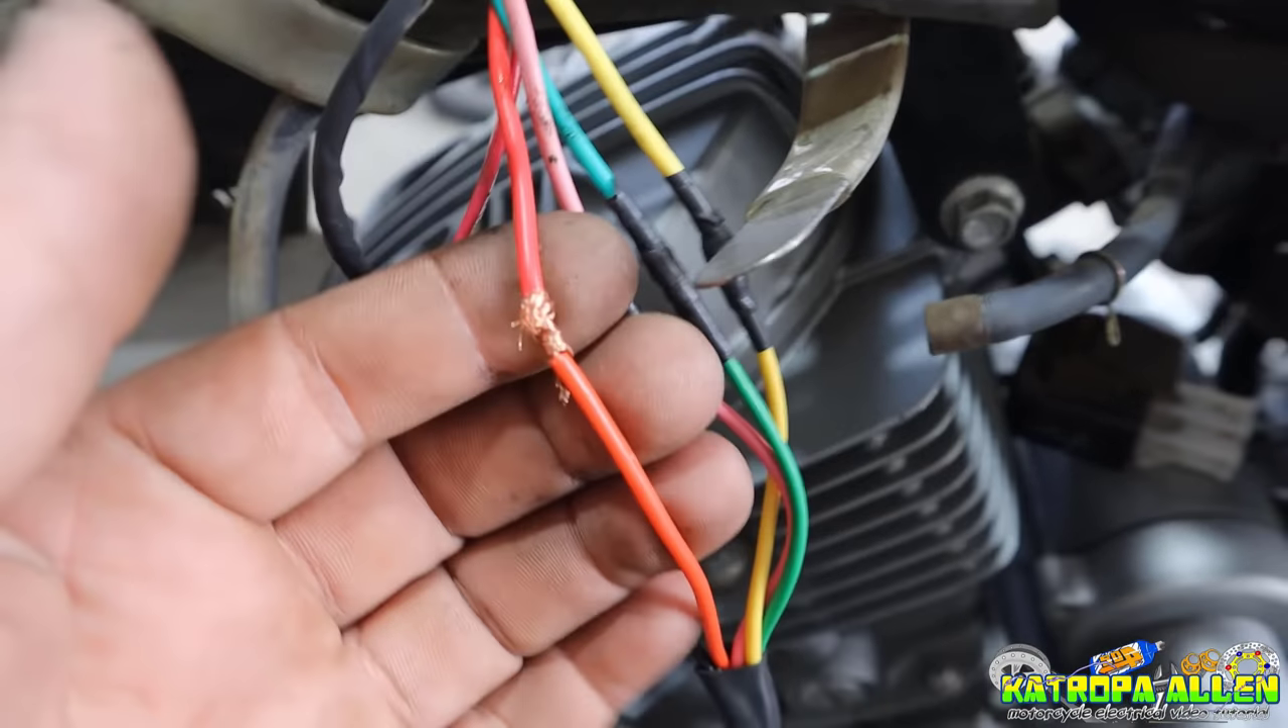Yung red wire natin hindi ko pa nilagyan ng electrical tape.